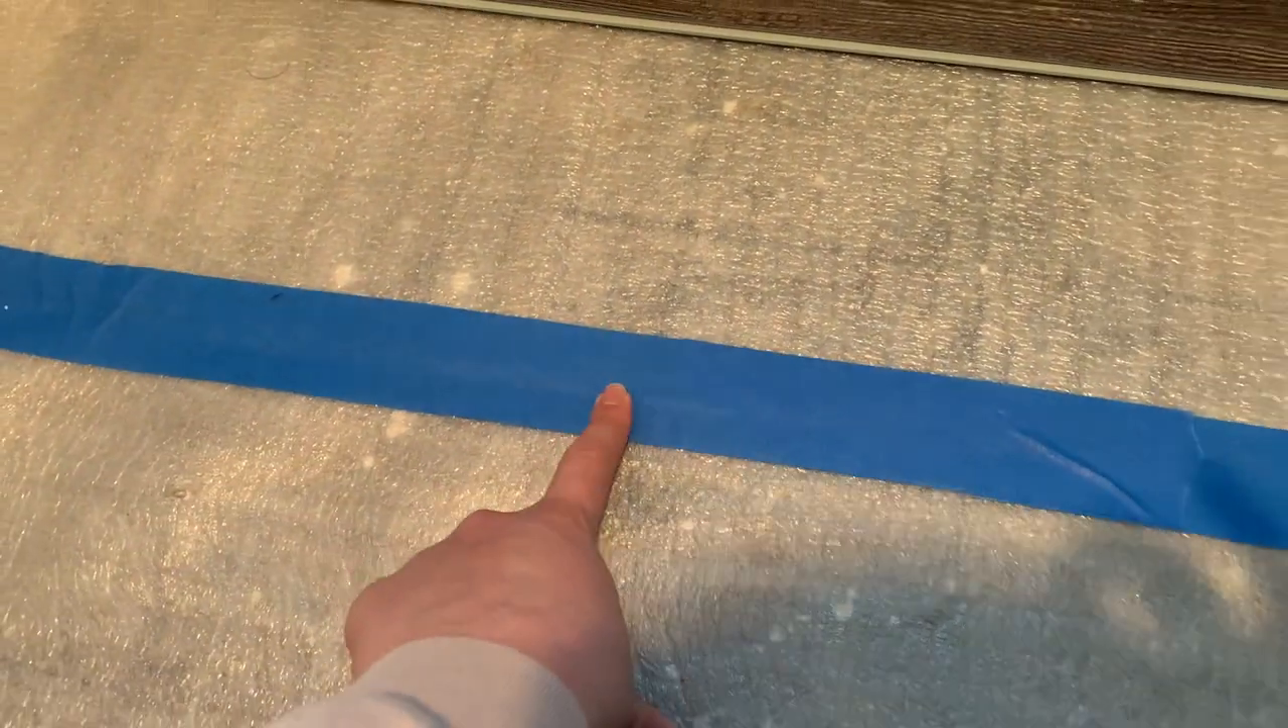Now I have my underlayment down and I just have the seams taped.